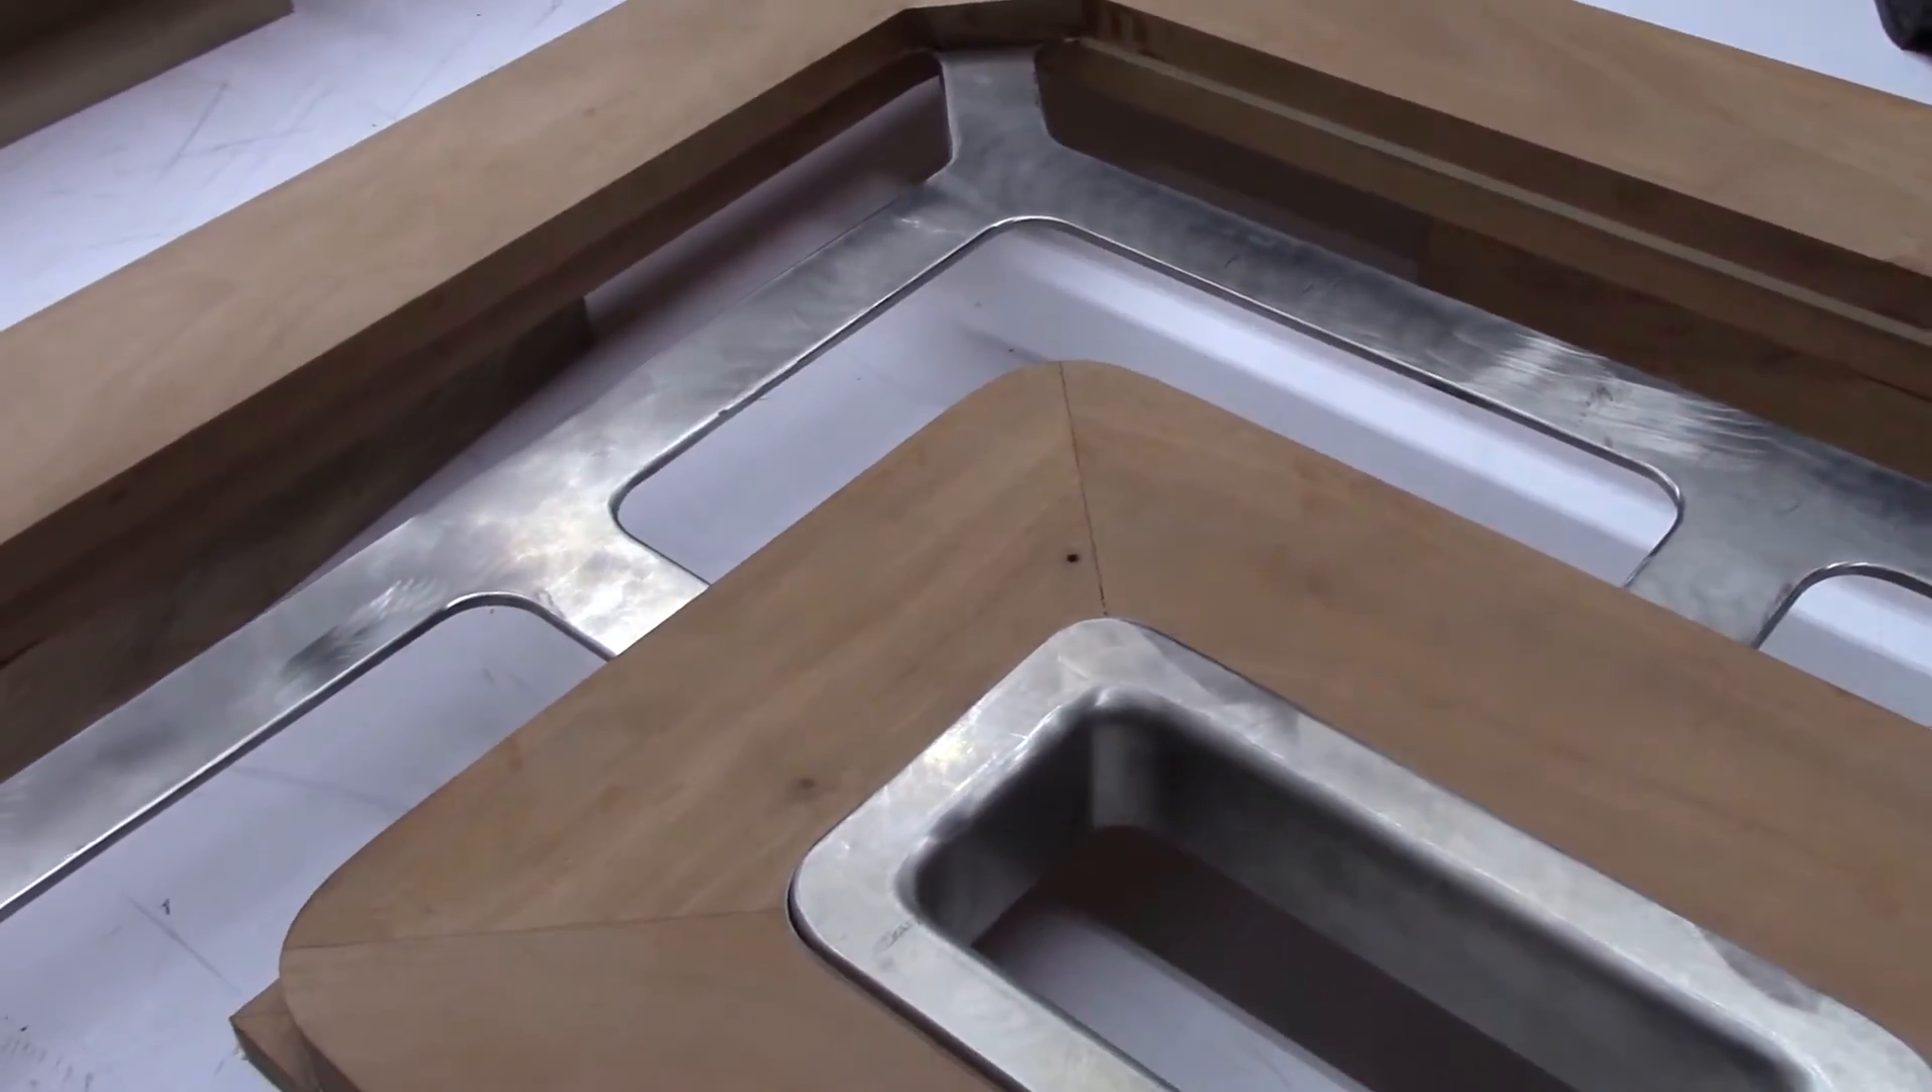Okay so we're done with the fitting part of the wood it's all fastened onto the stainless and if you'll notice the bottom section is oversized and there's no exposed screws here.